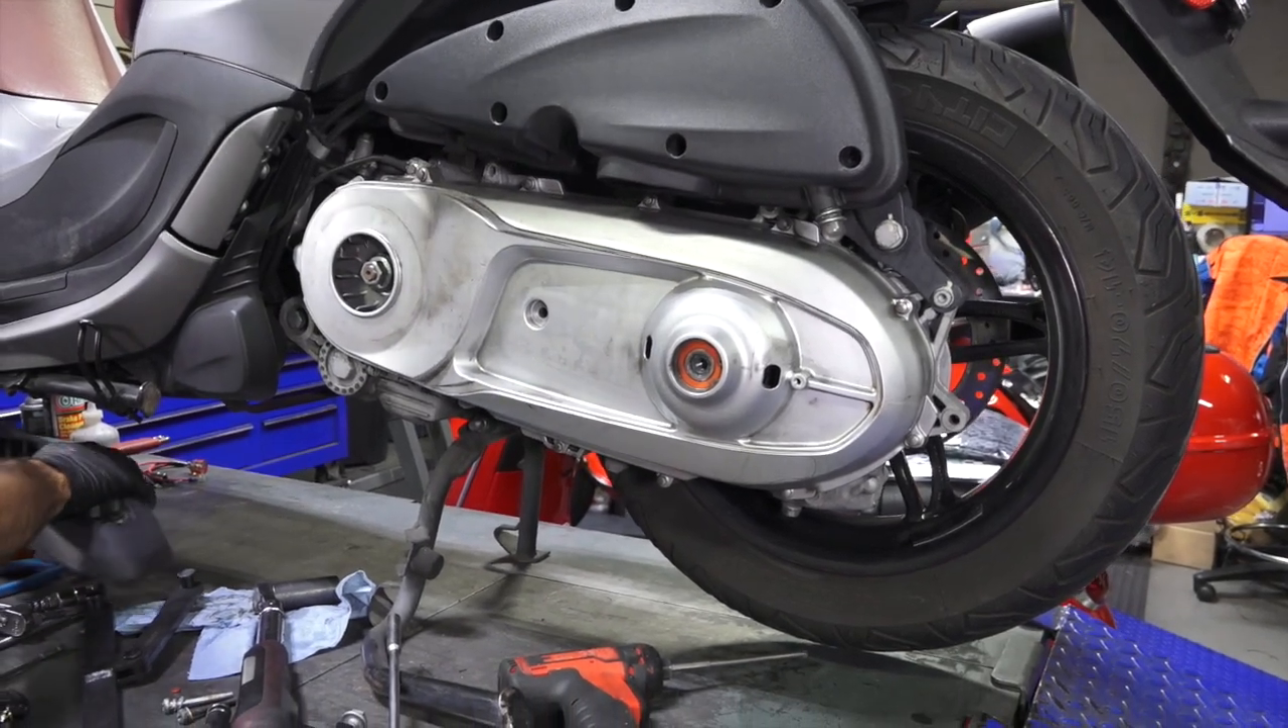Pretty much that's your aluminum belt covers on.